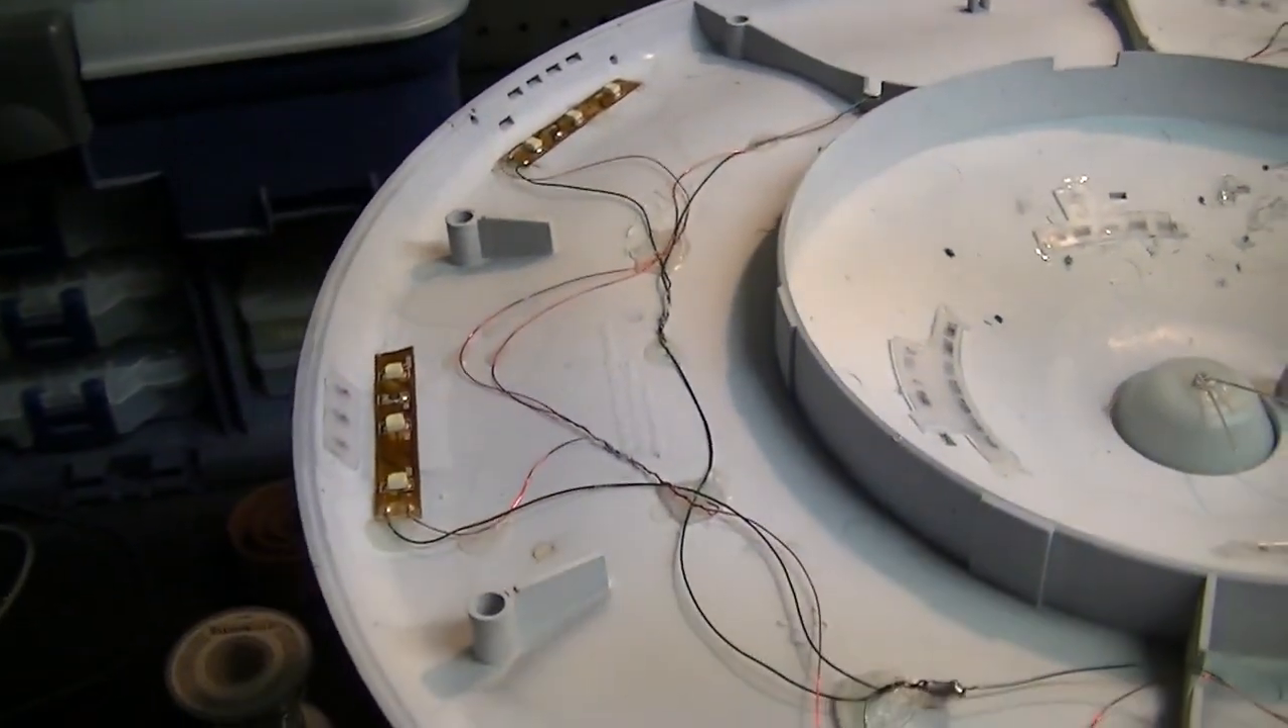You can see I've got my LED strip lighting put in around the windows here and all my wiring is installed.